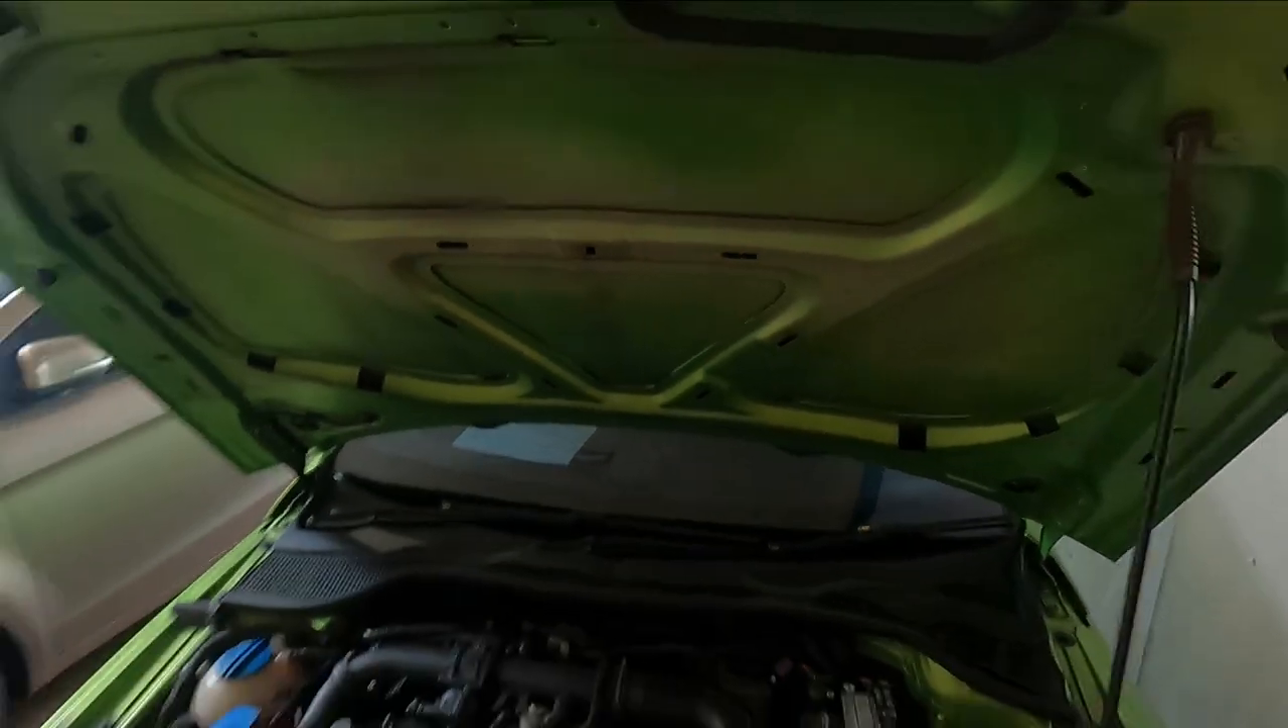And this is how the hood looks without the insulation.